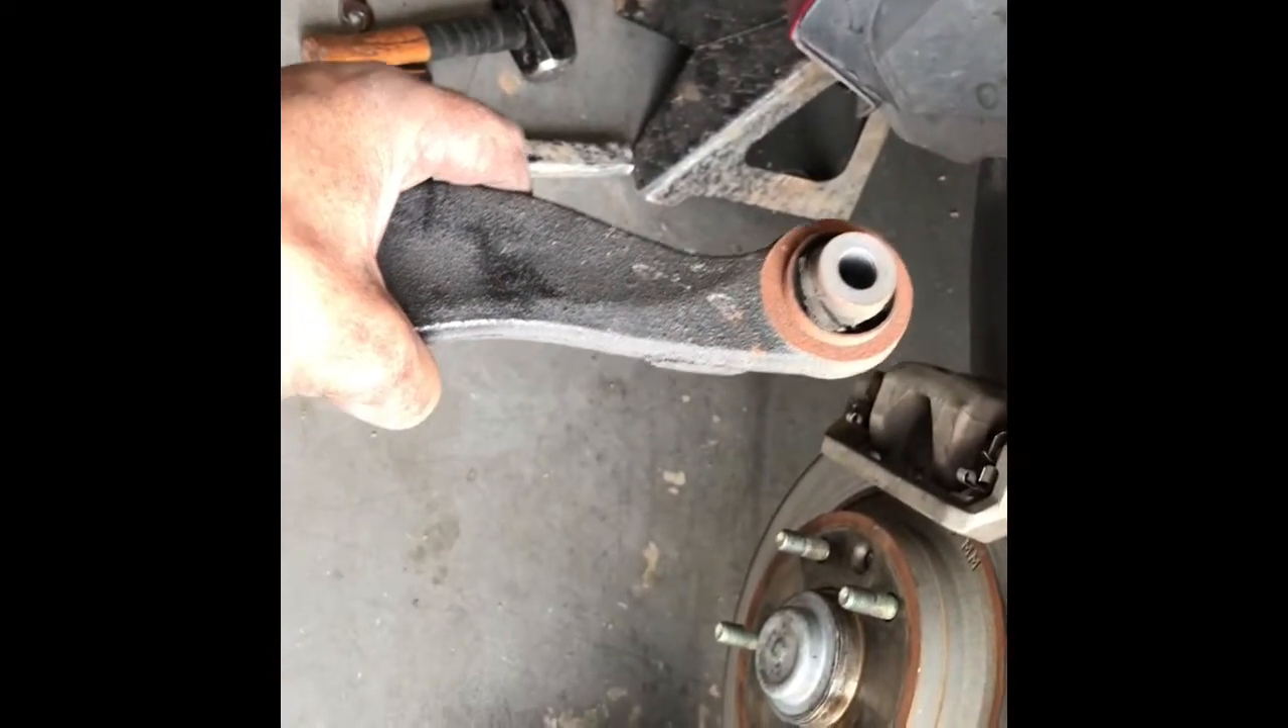Okay, with a little bit of work, this upper control arm came out.